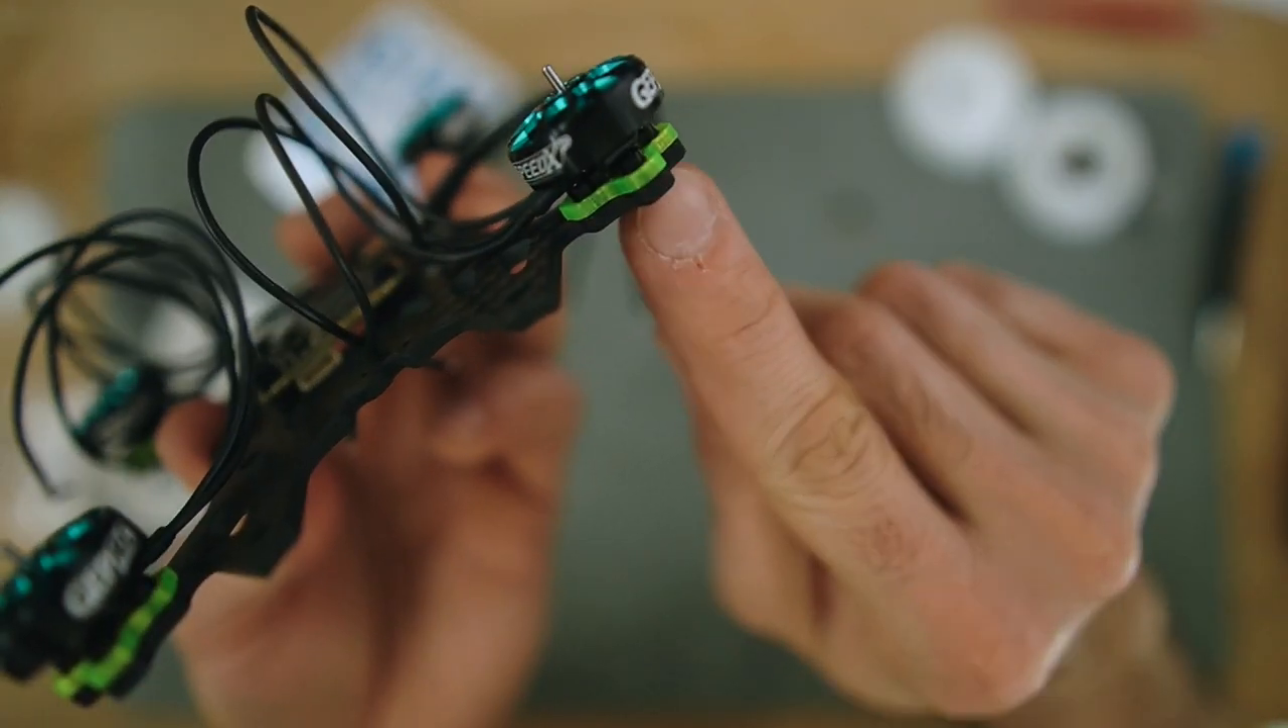The motors are in place with this plastic in between.